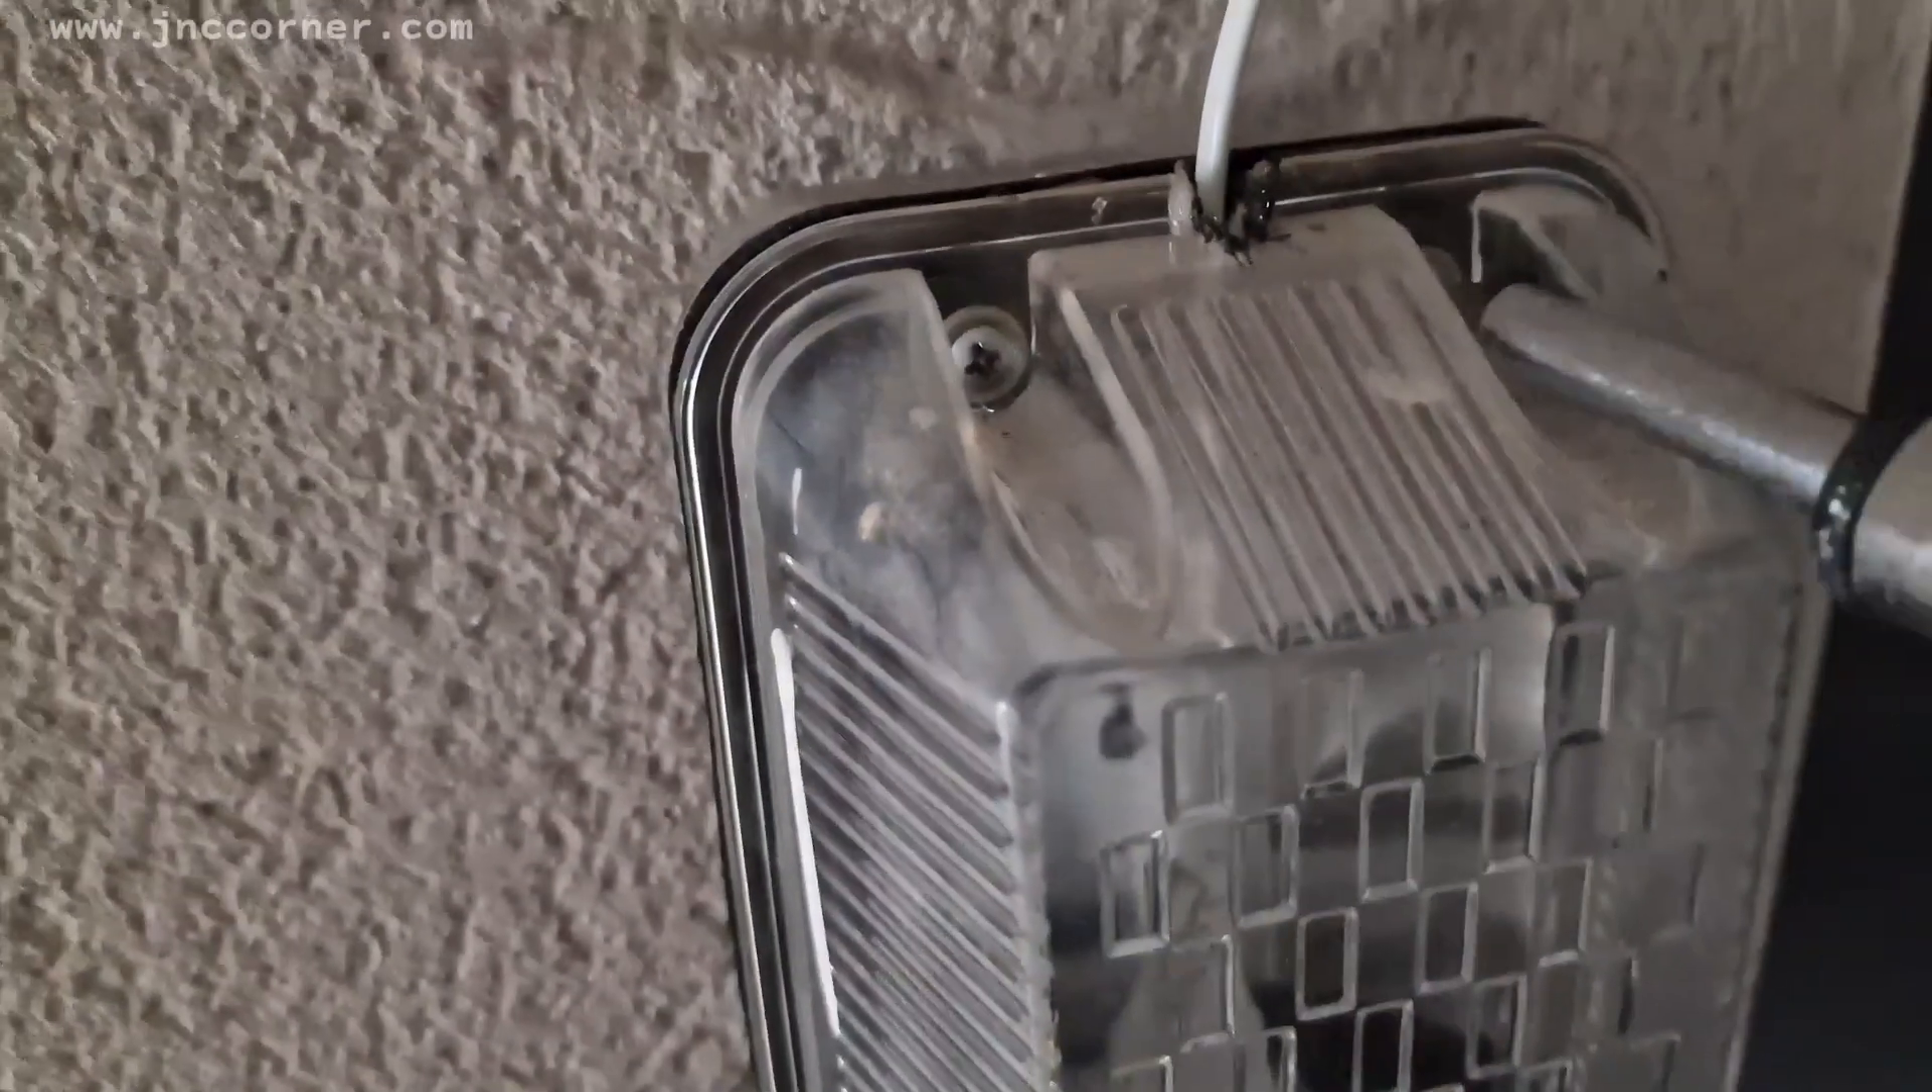The cover fits very well and also the hole coincide with the wire.